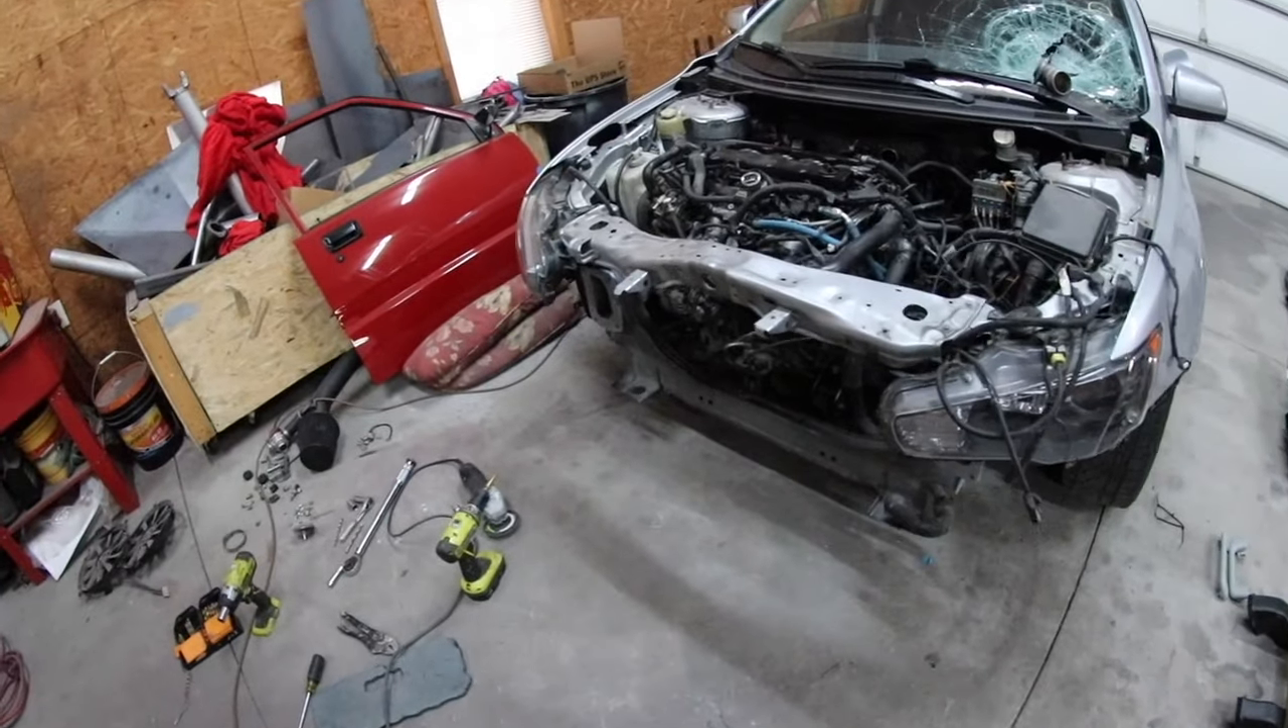I went ahead and put the upper core support Just the crossbar on for now Just to hold everything straight.